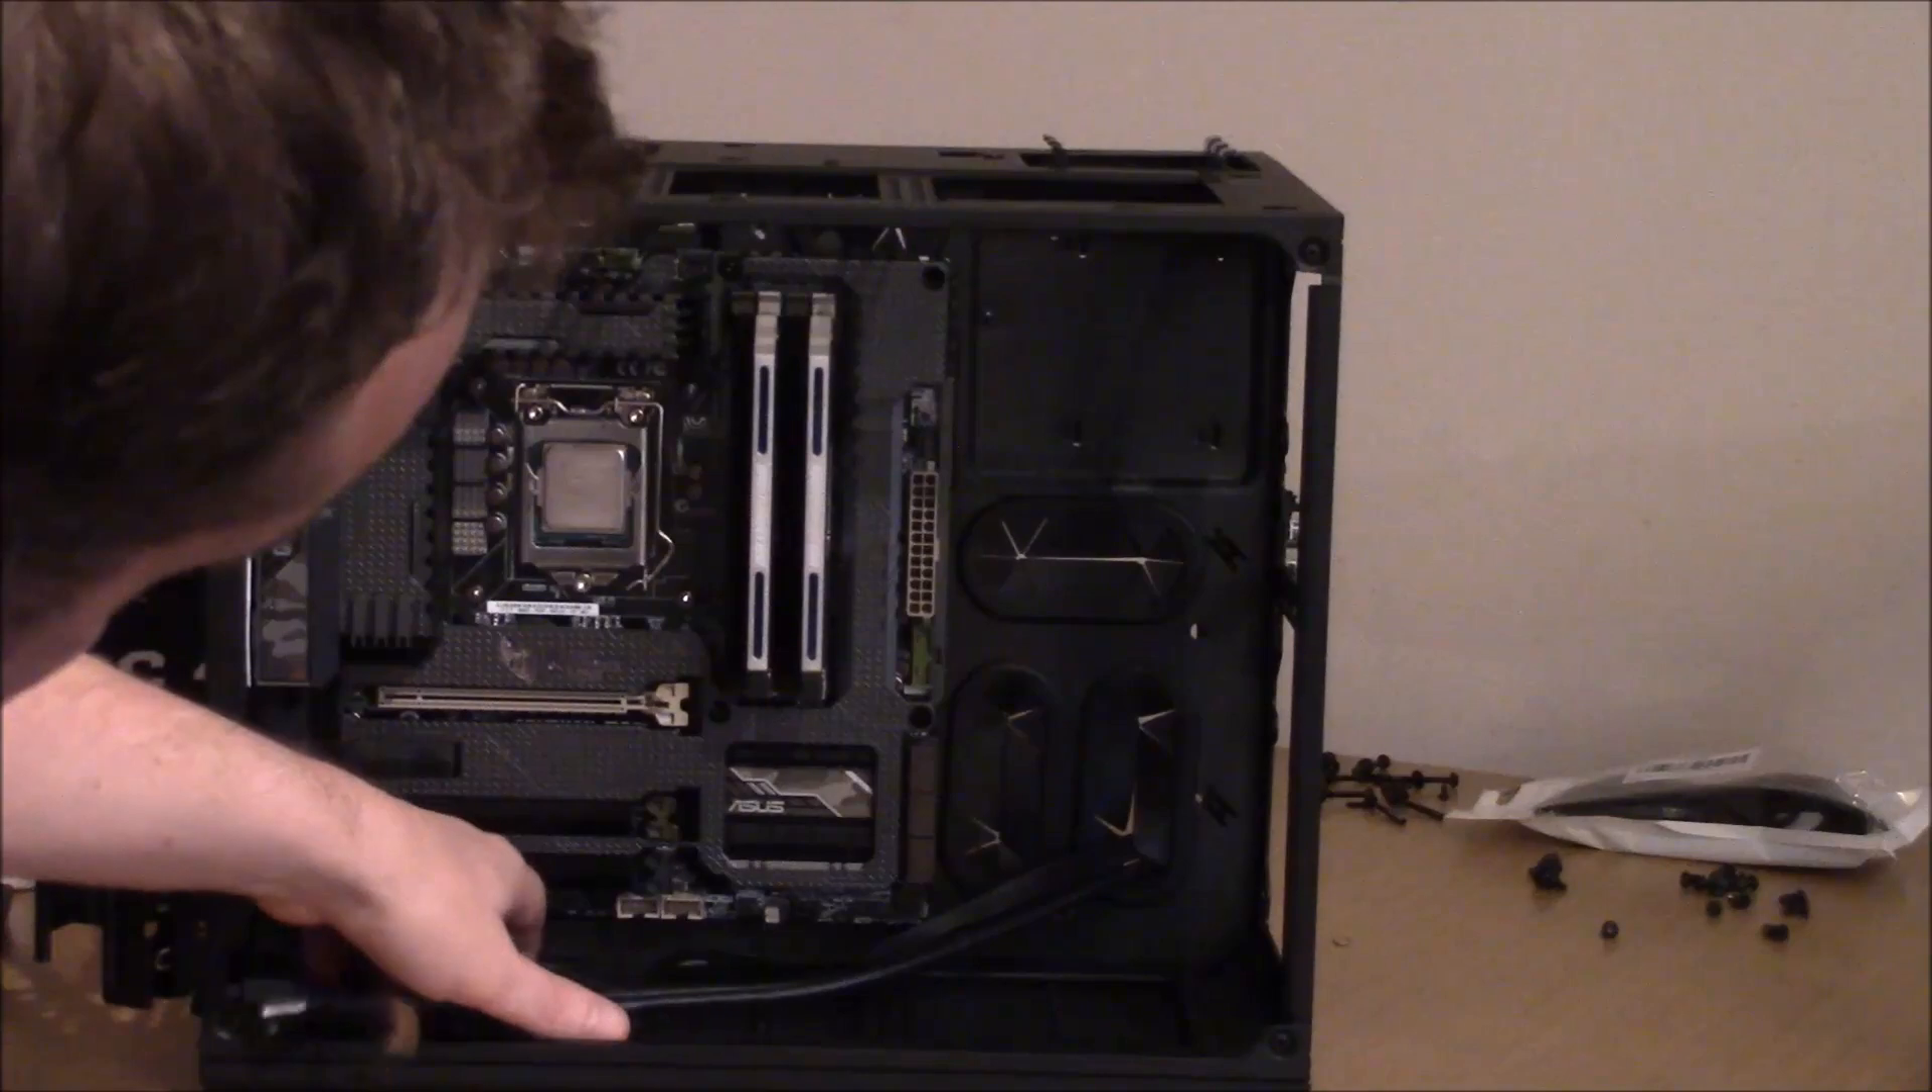First we'll see the processor is already in there as well.